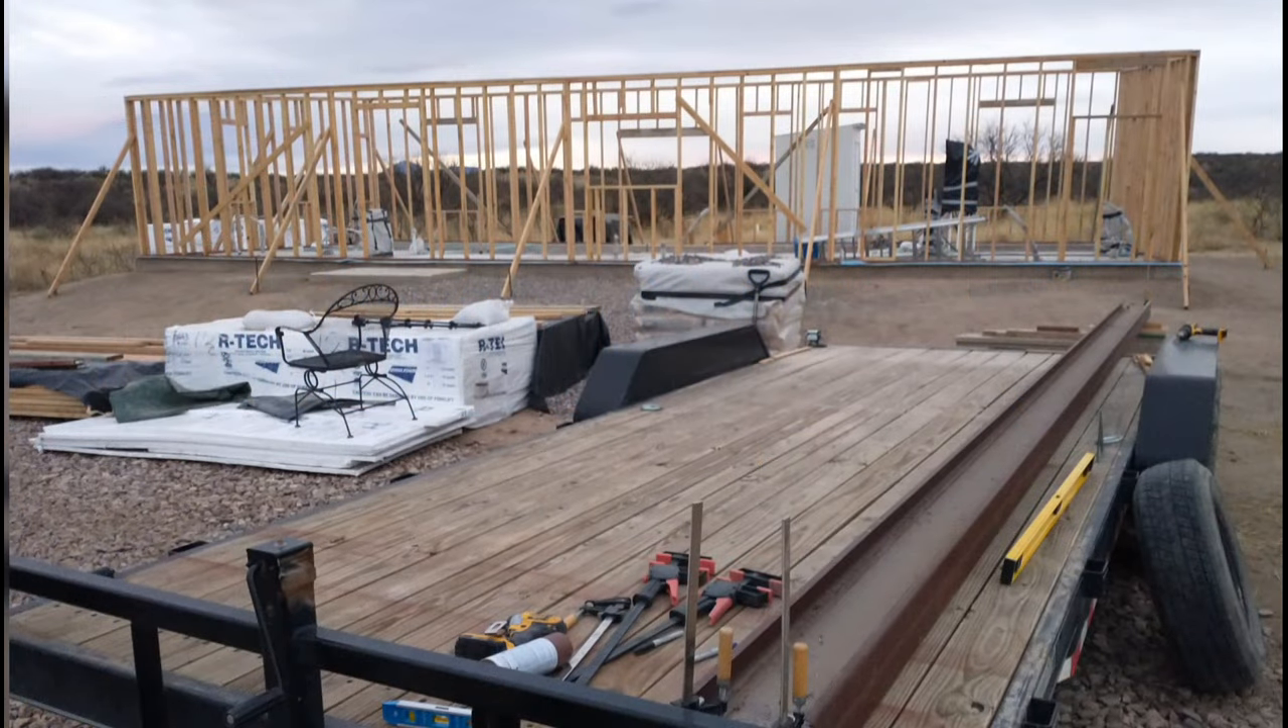That kind of wraps up our framing for now we're done with the exterior walls.